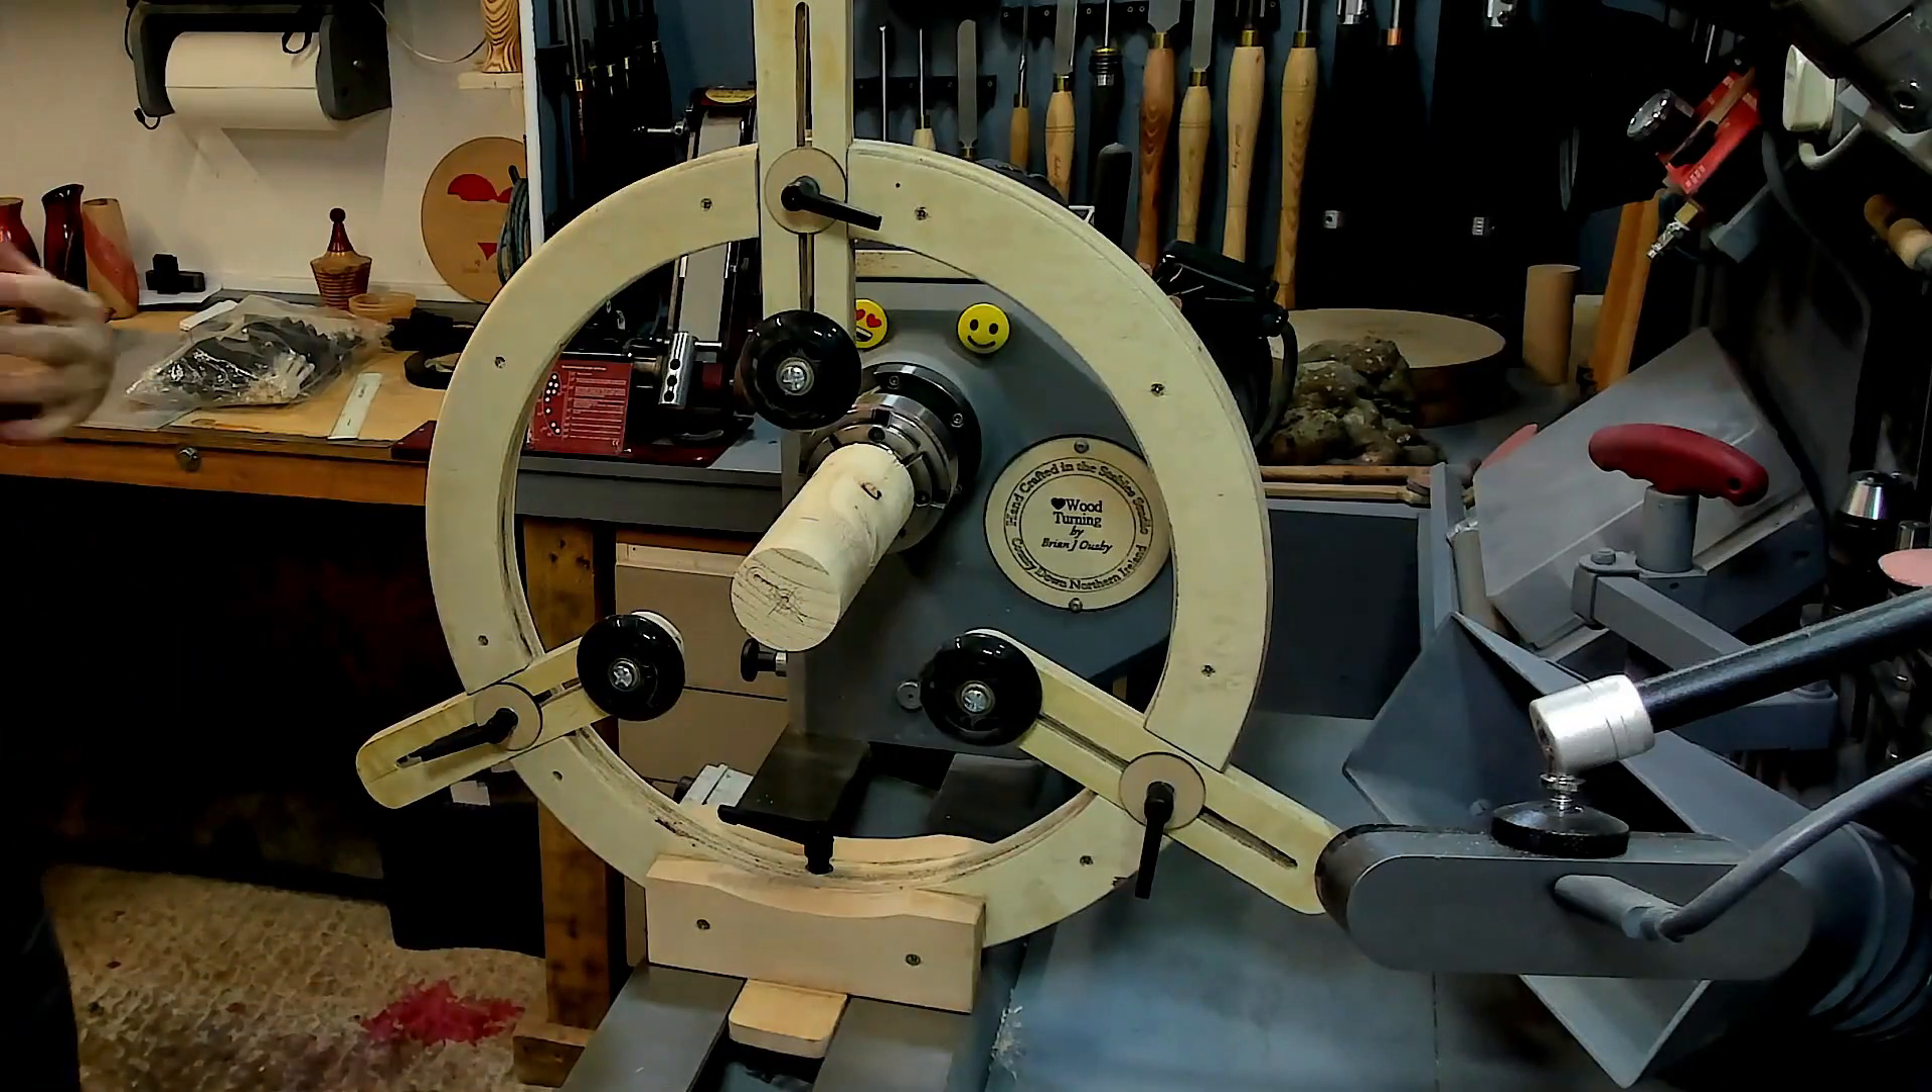That's the steady rest. That's it built.